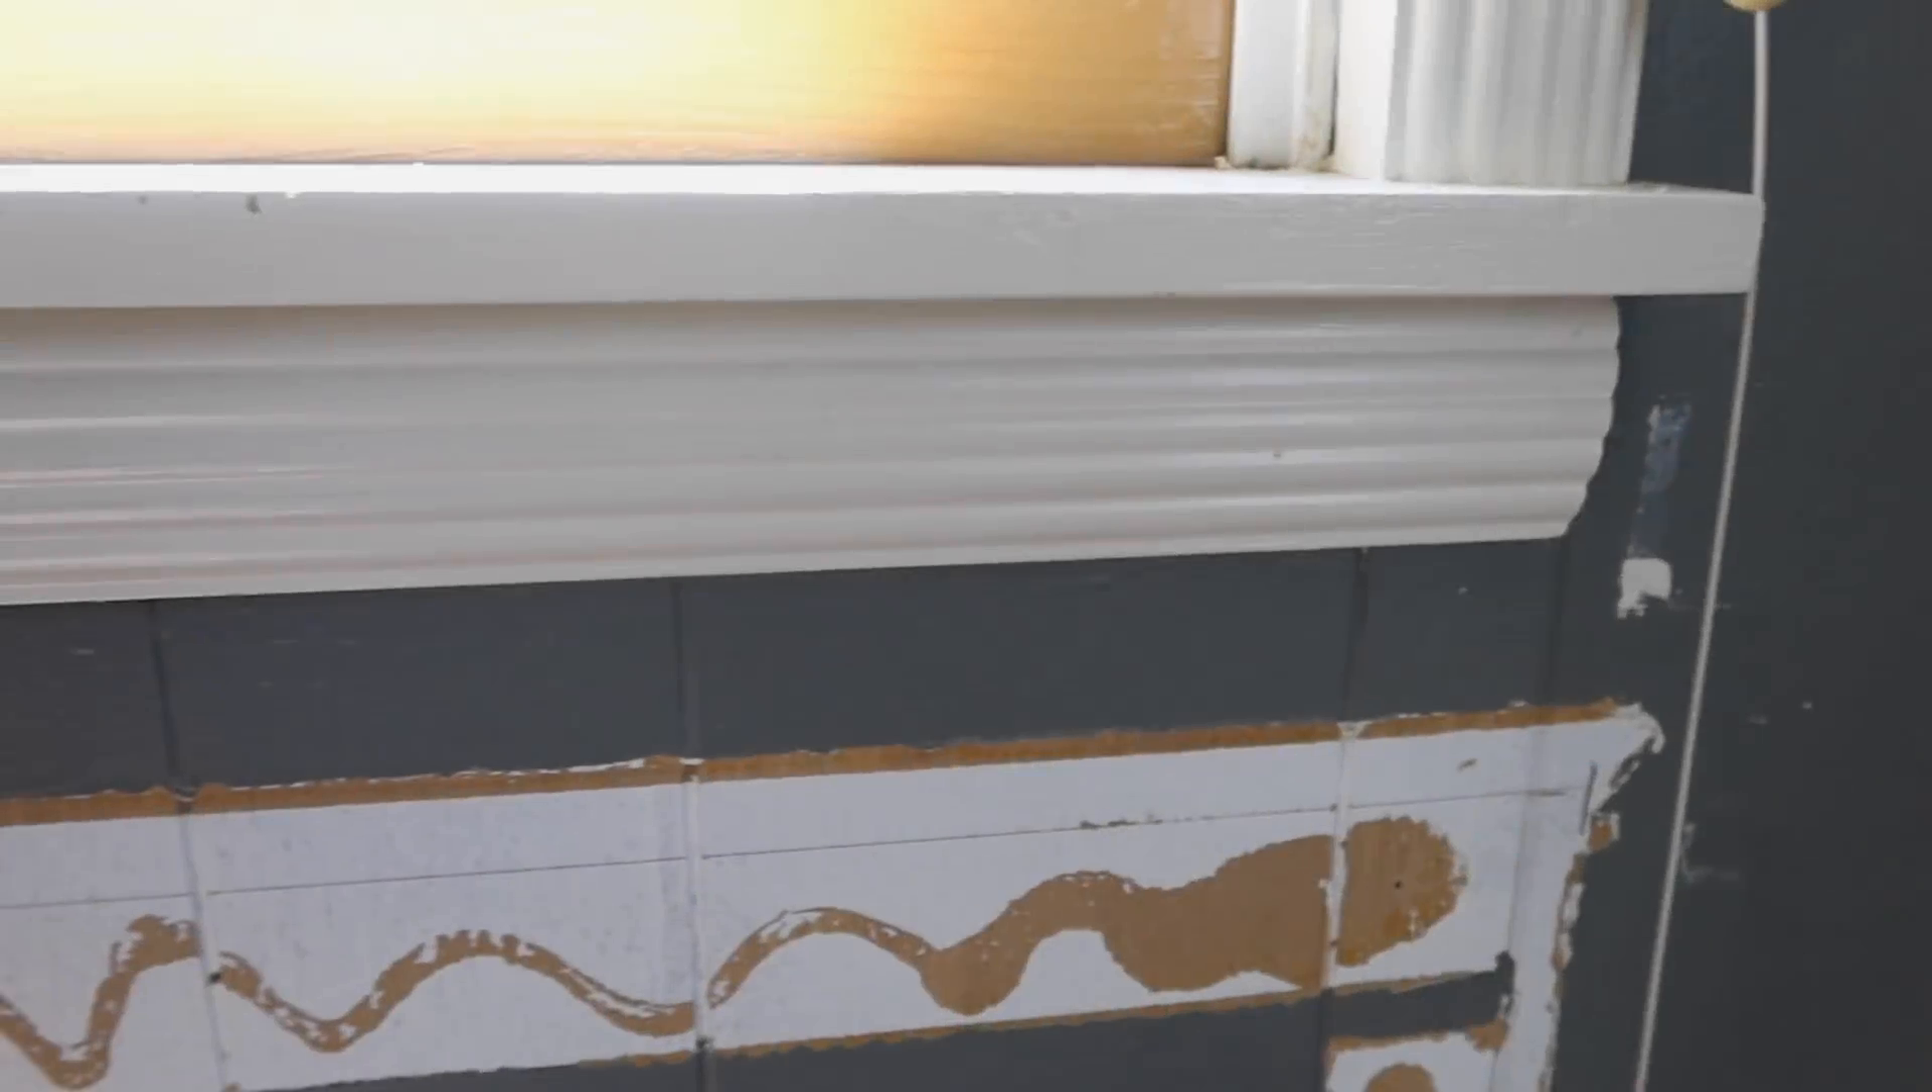You can see there's a gap here but there's actually supposed to be a trim board there.